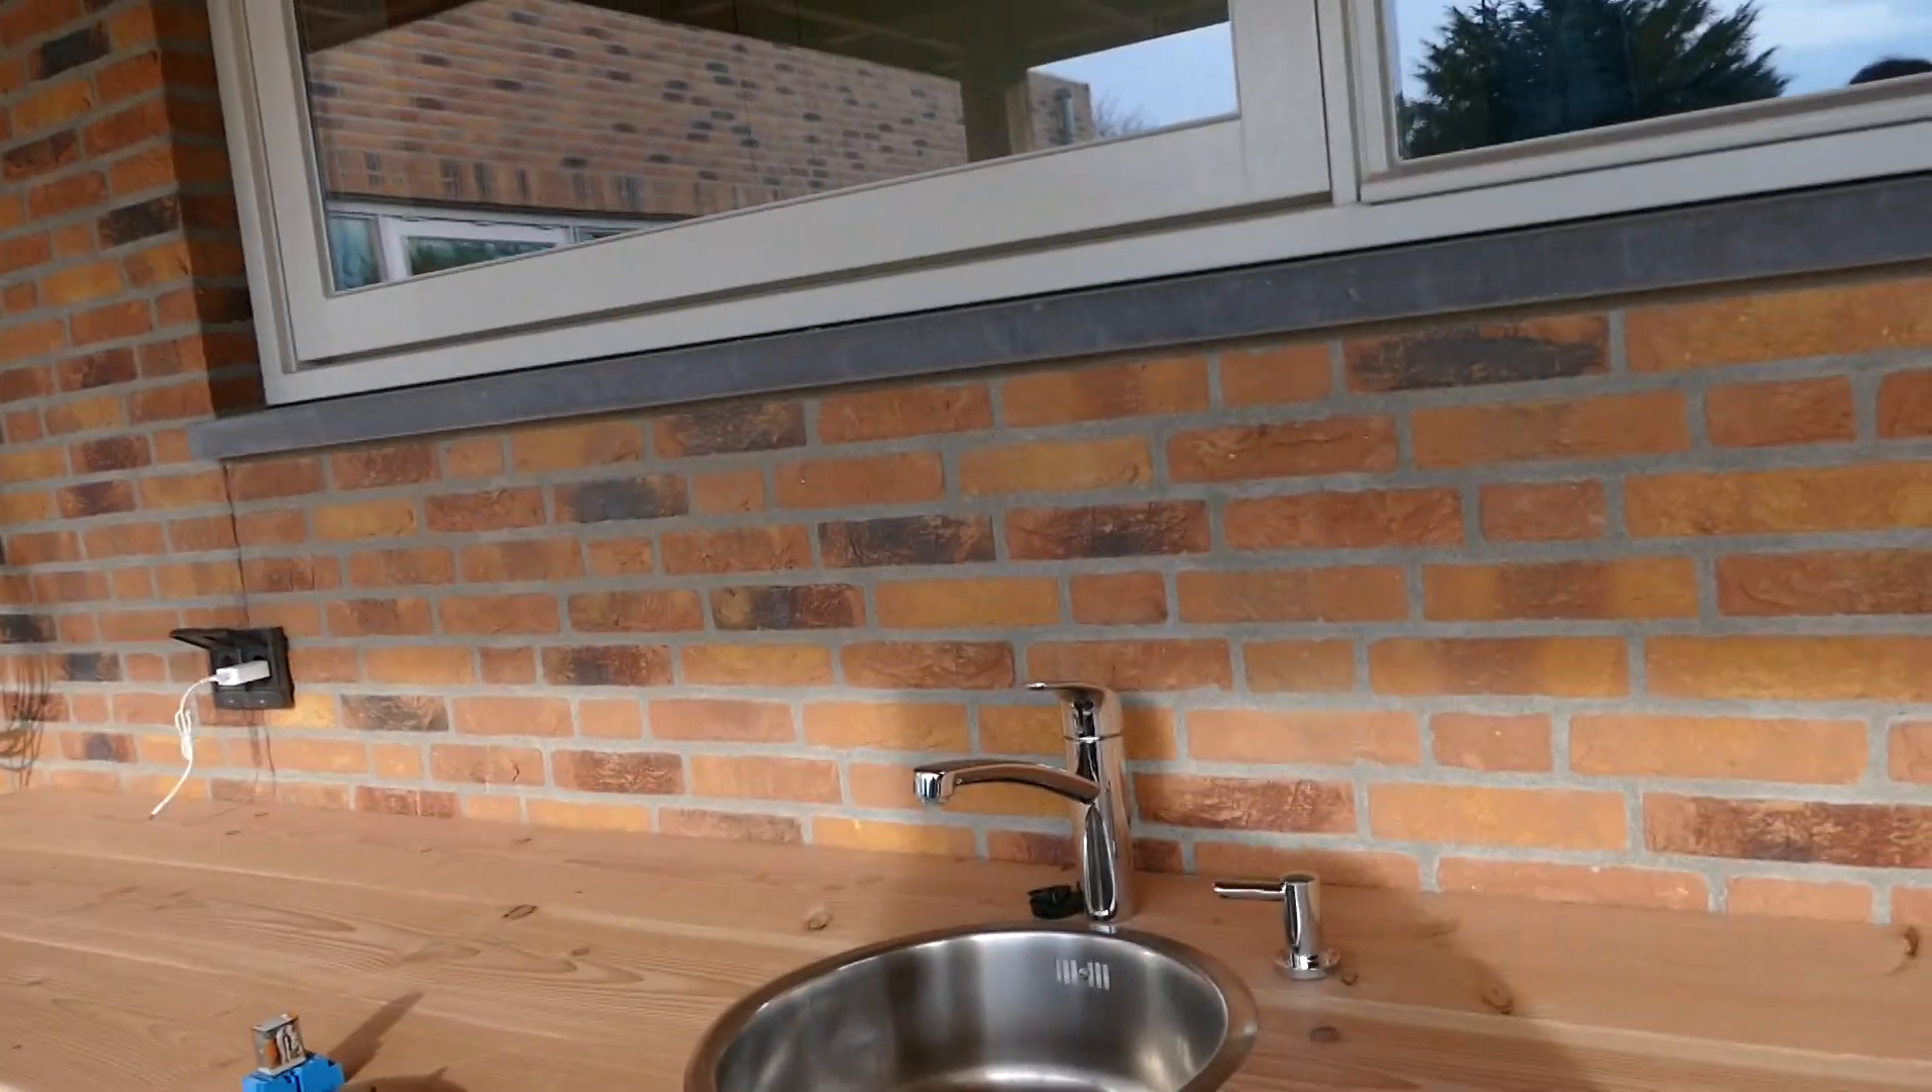Ik heb het wasbakje erin zitten. En ik heb de kraan erin zitten.